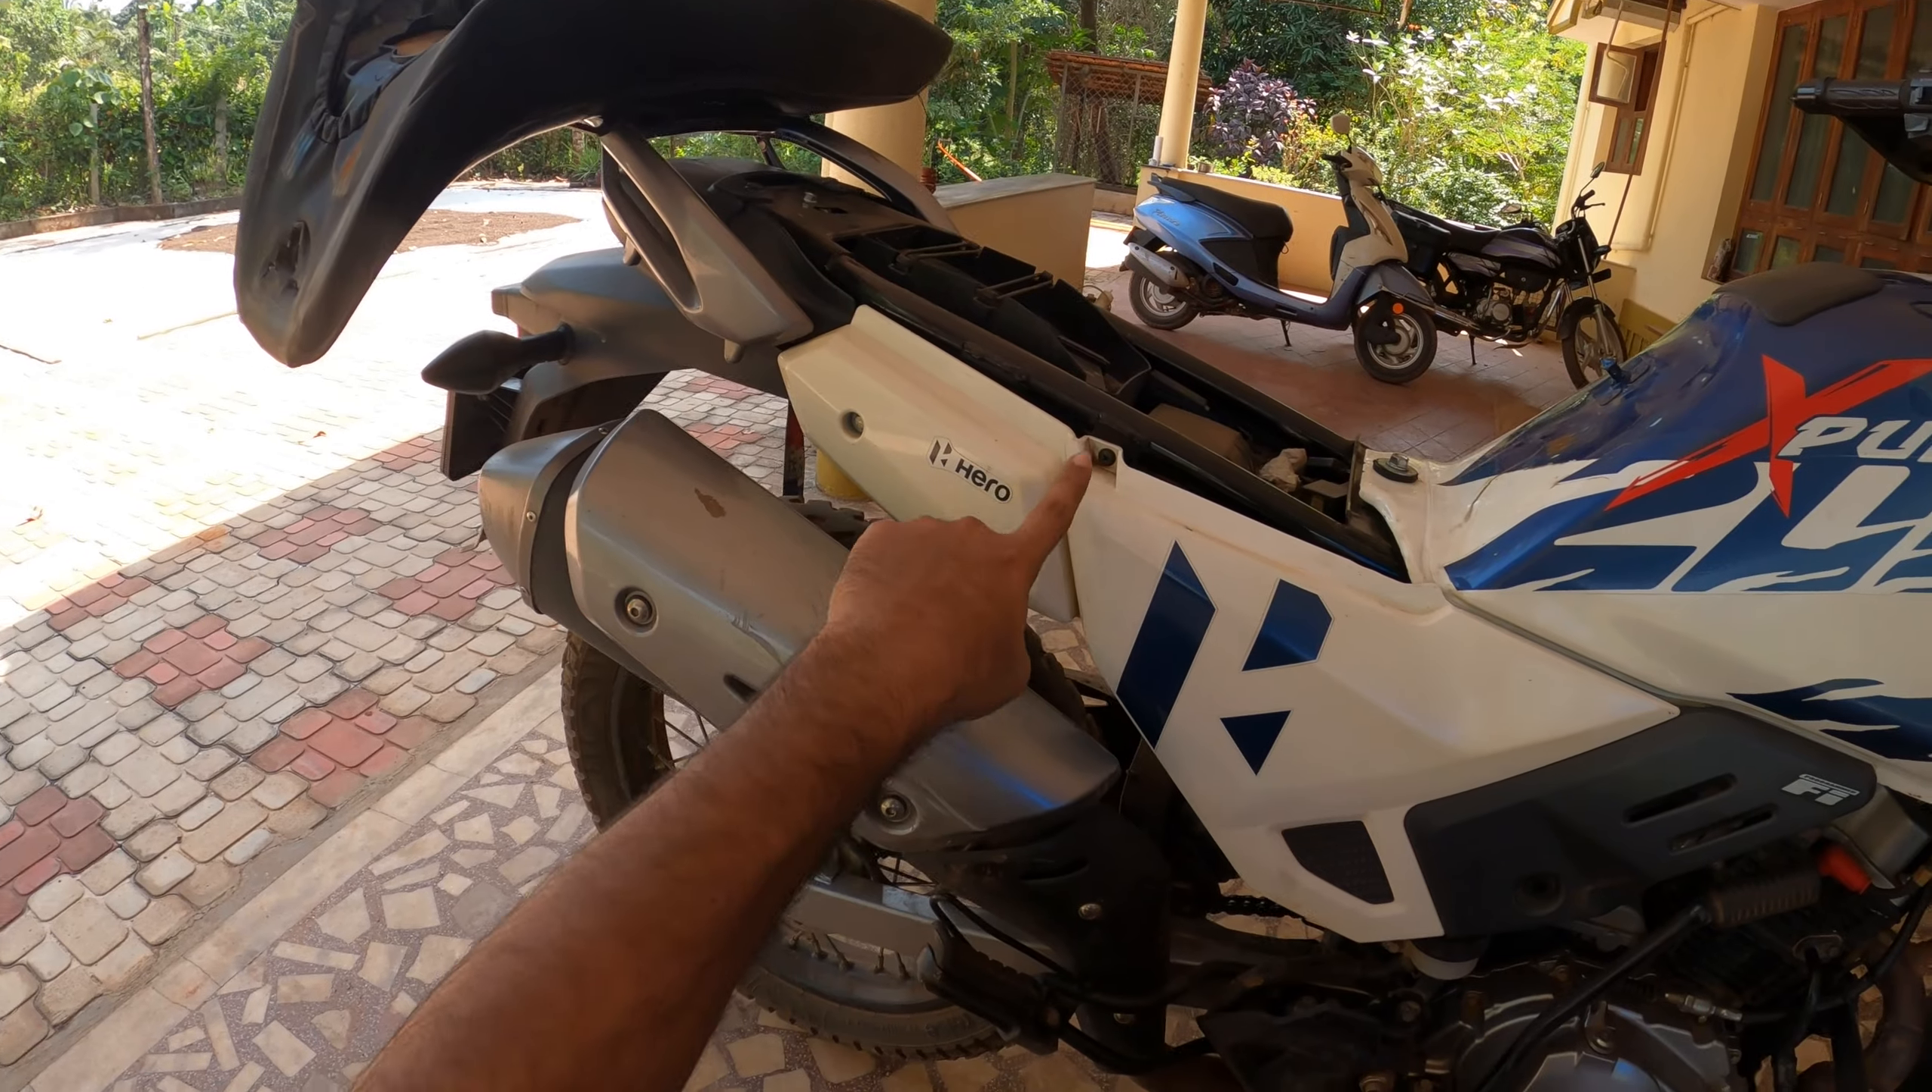Yeah so I removed the seat and there's one more screw here which you need to remove.